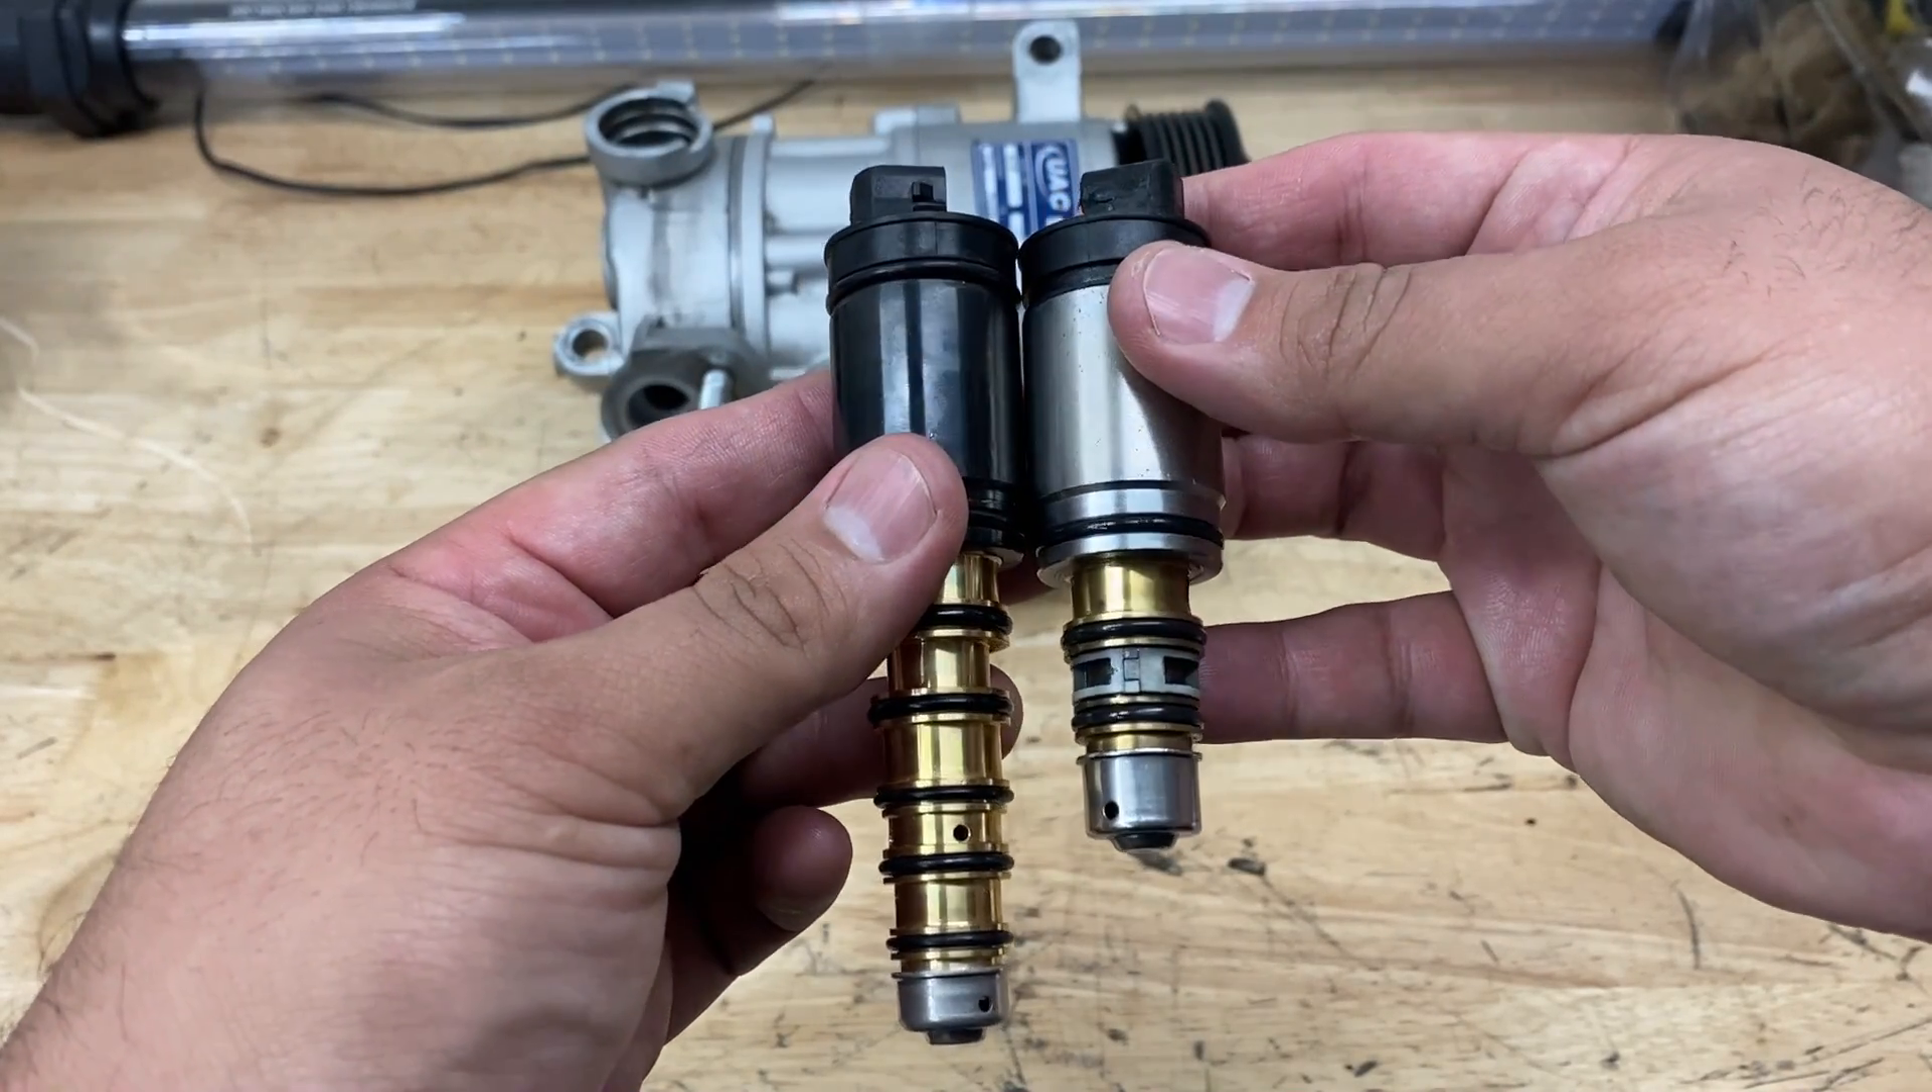This one here is the one i ordered online as you guys can see it is way longer than the one i pulled out of this compressor so this is obviously not going to work.